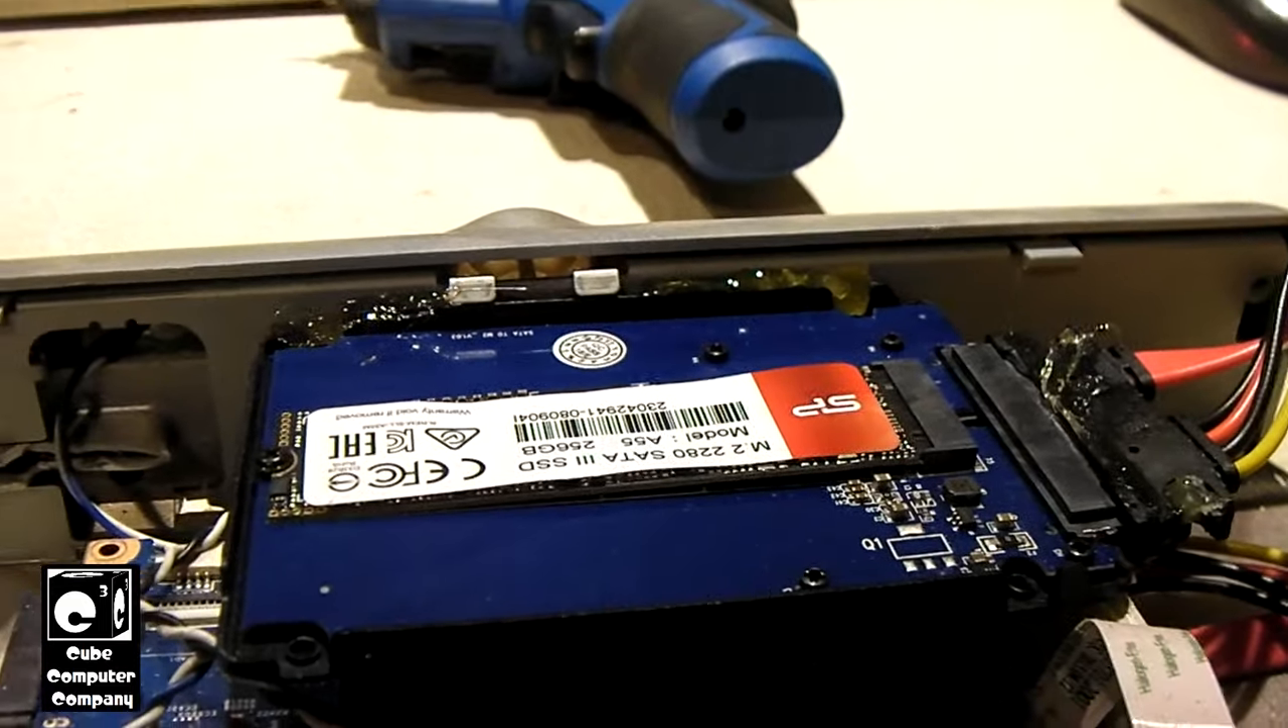Okay, so I got the new SSD and M .2 to SATA adapter installed in this.